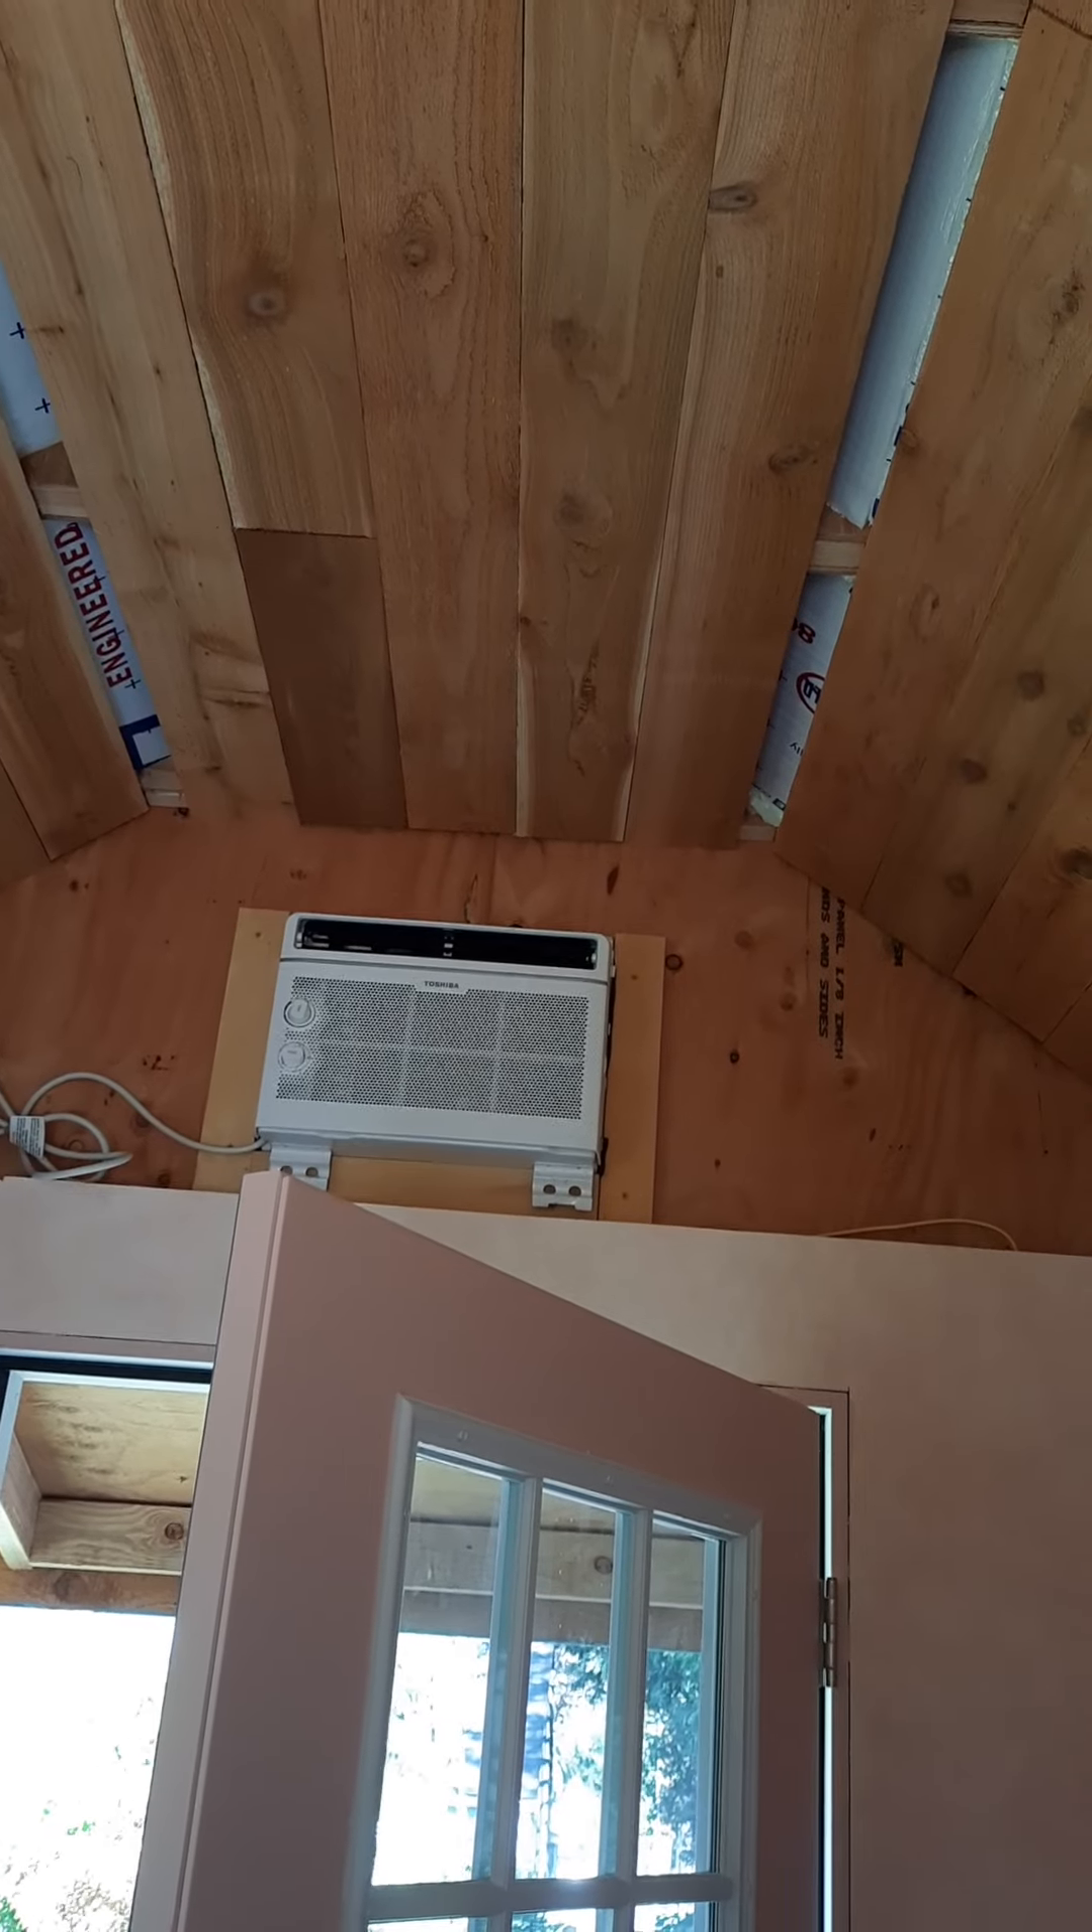You still have to frame out the section up there that's the air conditioner and there's no insulation yet on that part of the wall but that's another step that needs to be done over the next week or so.